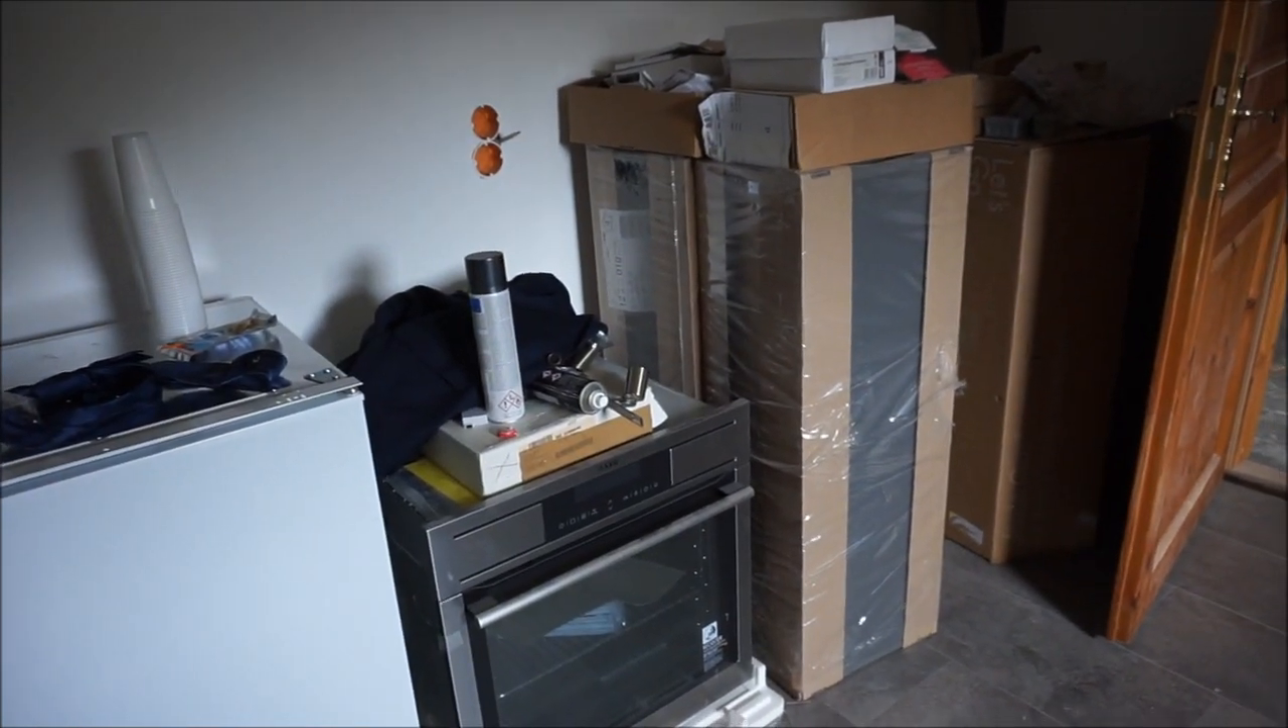Der Herd muss noch eingebaut werden und so.